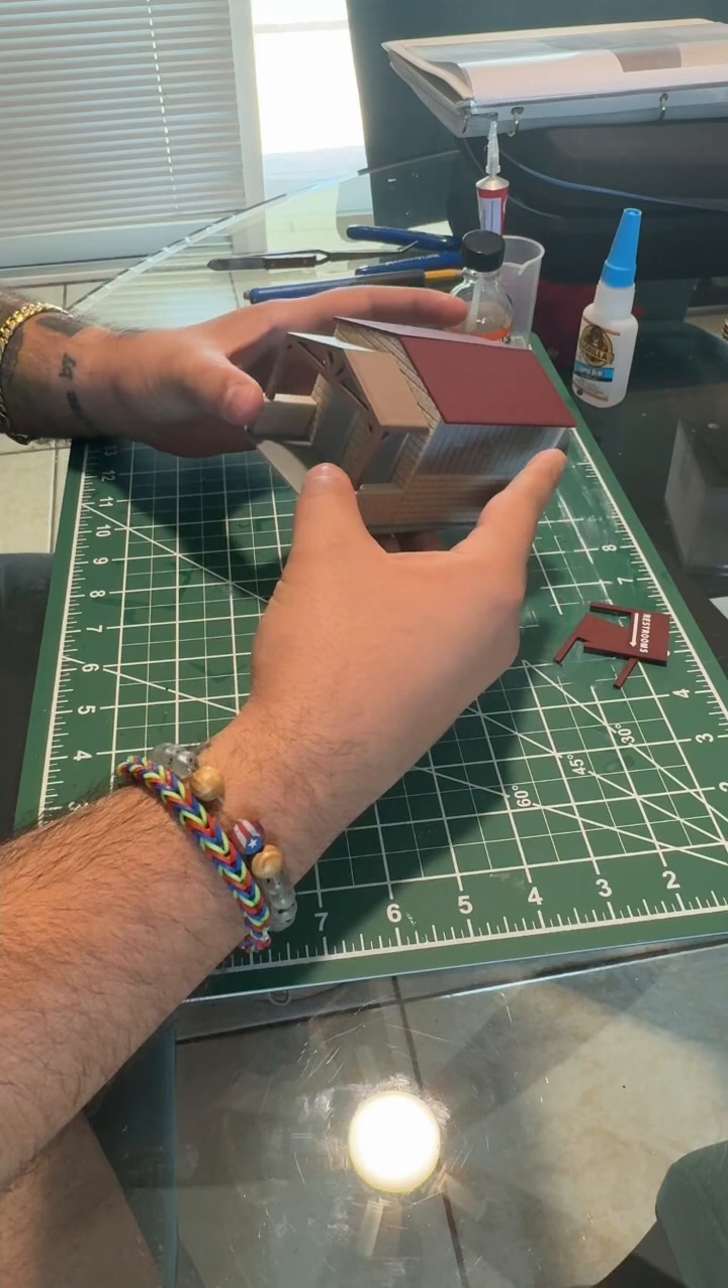Perfect the roof is up.